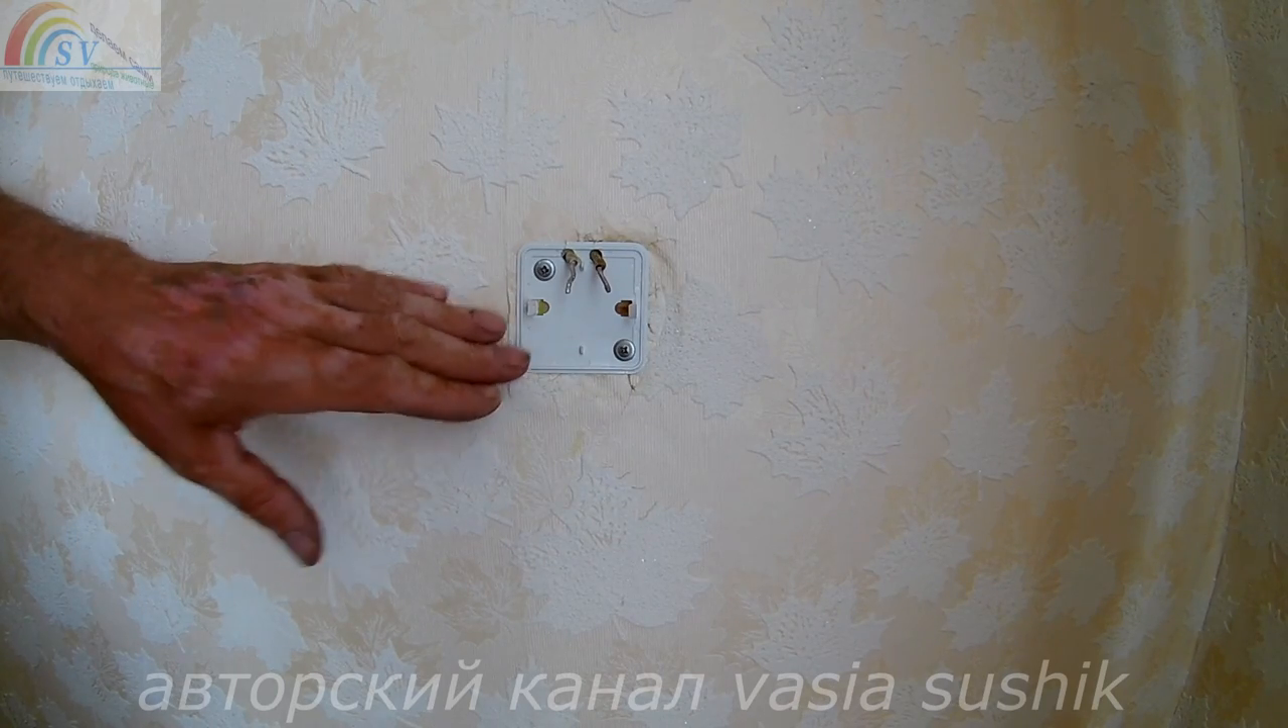Нижняя часть крышки корпуса розетки прикручена.